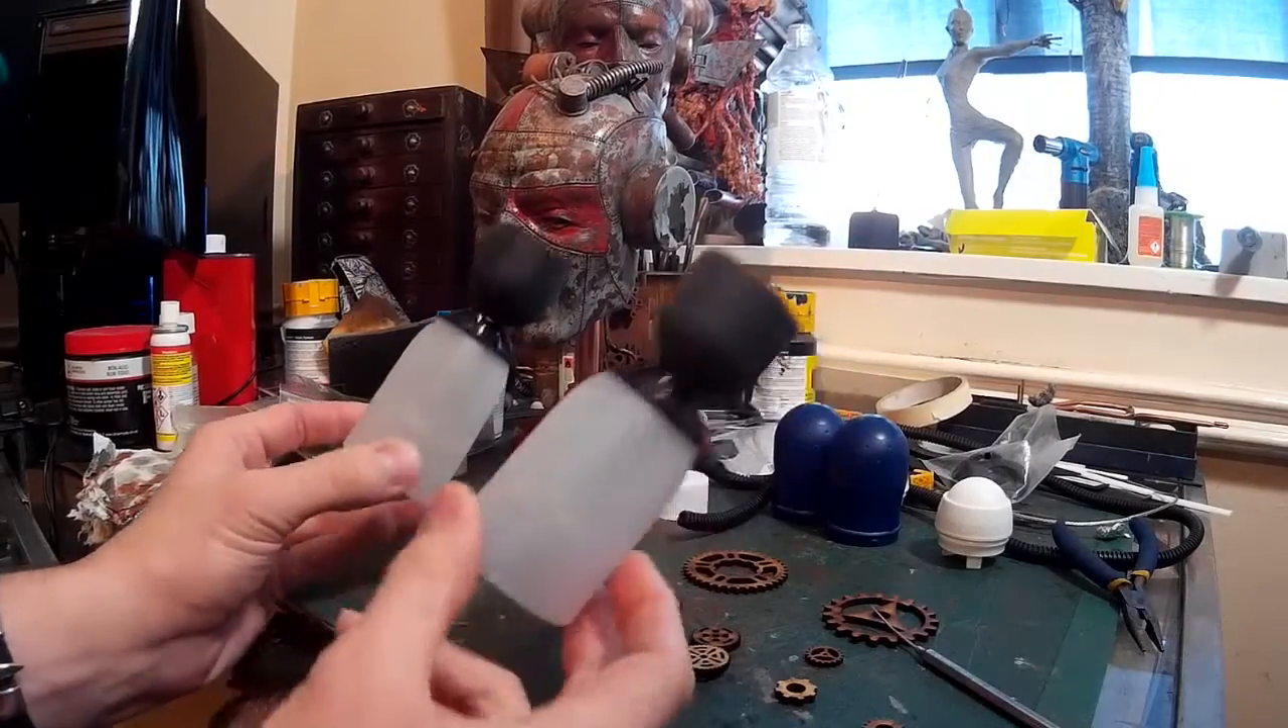Right so here's my two rocket boosters. I've glued all the pieces together now.